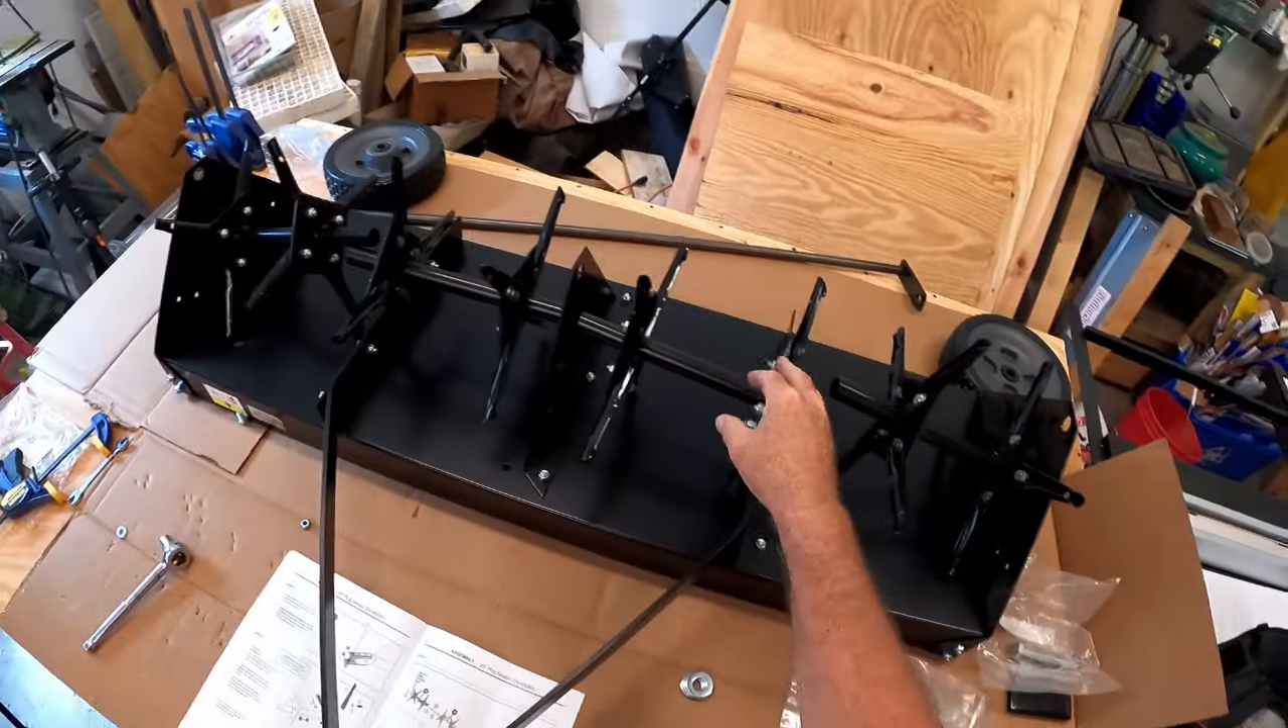Okay, so I've got all of these spoons attached to the plates.